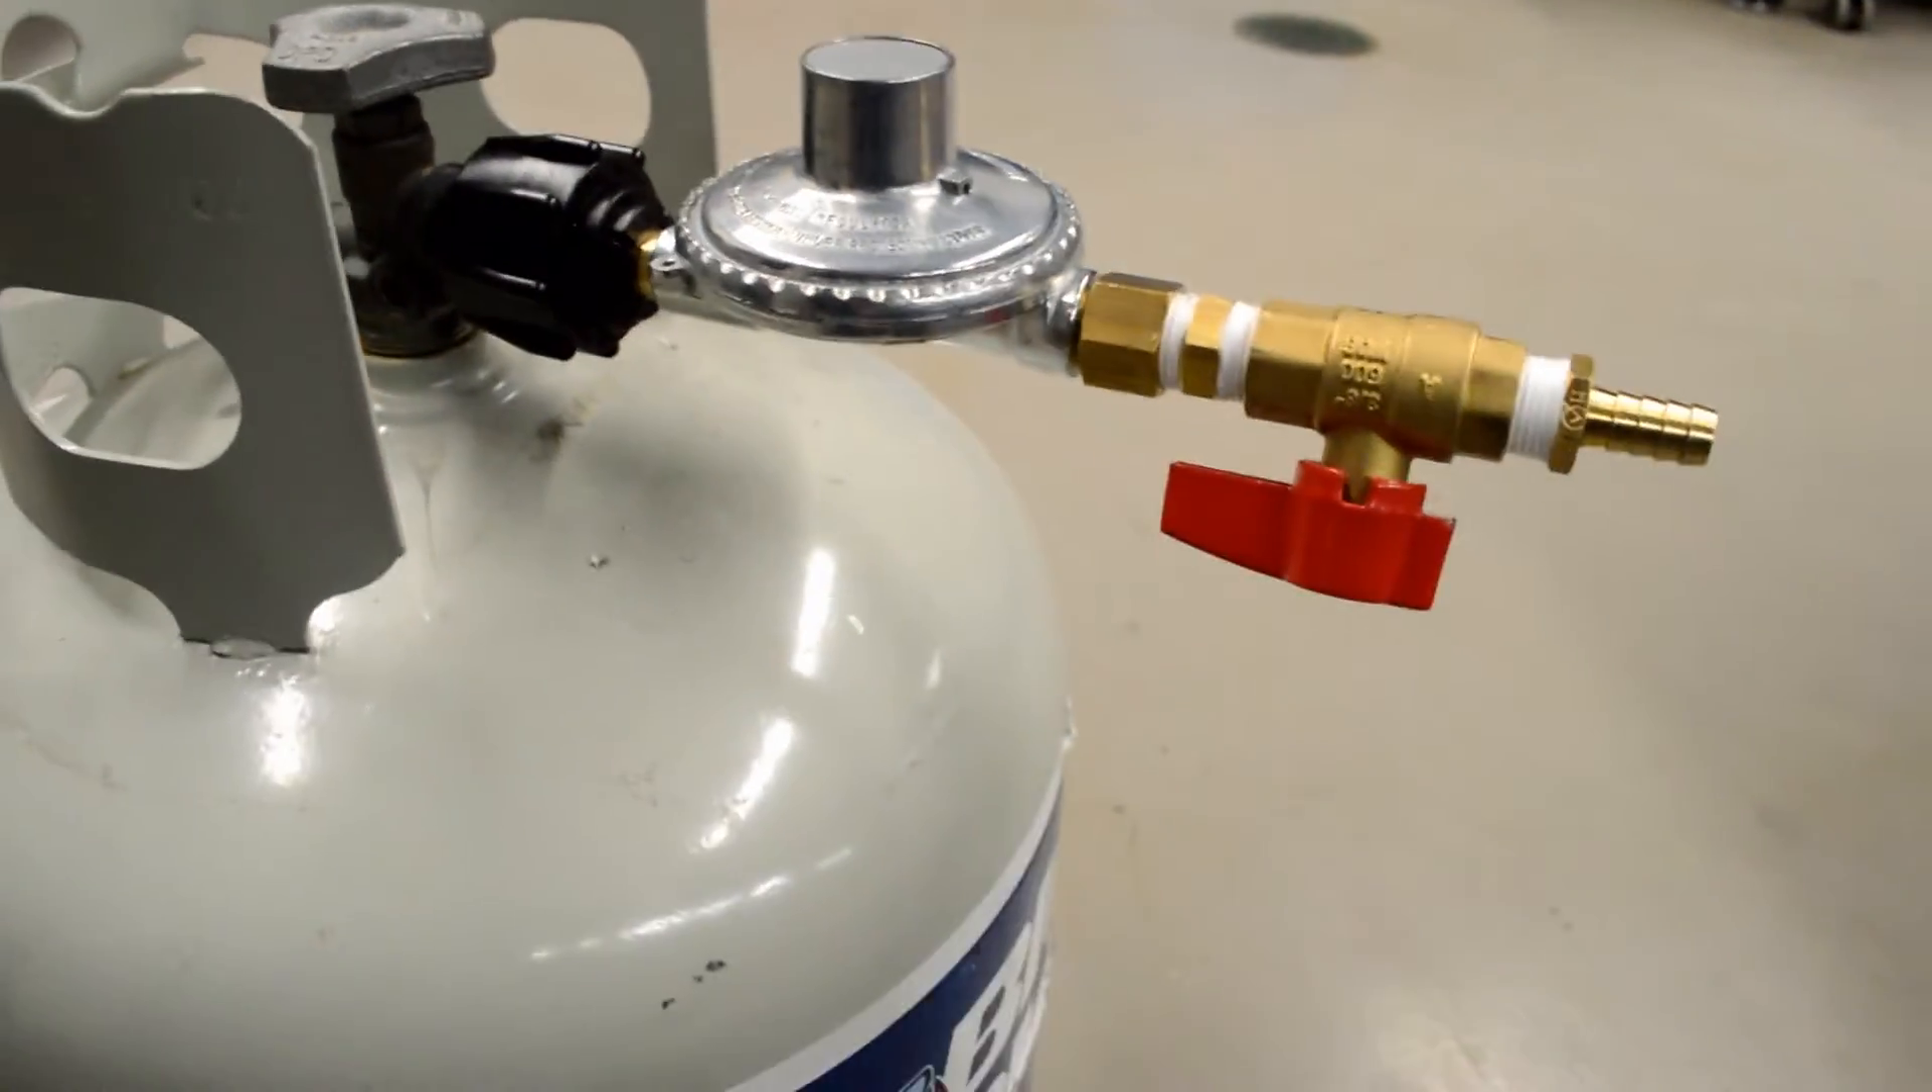Our regulator fits on the tank and all we have to do is hand tighten the black adapter, no tools necessary.